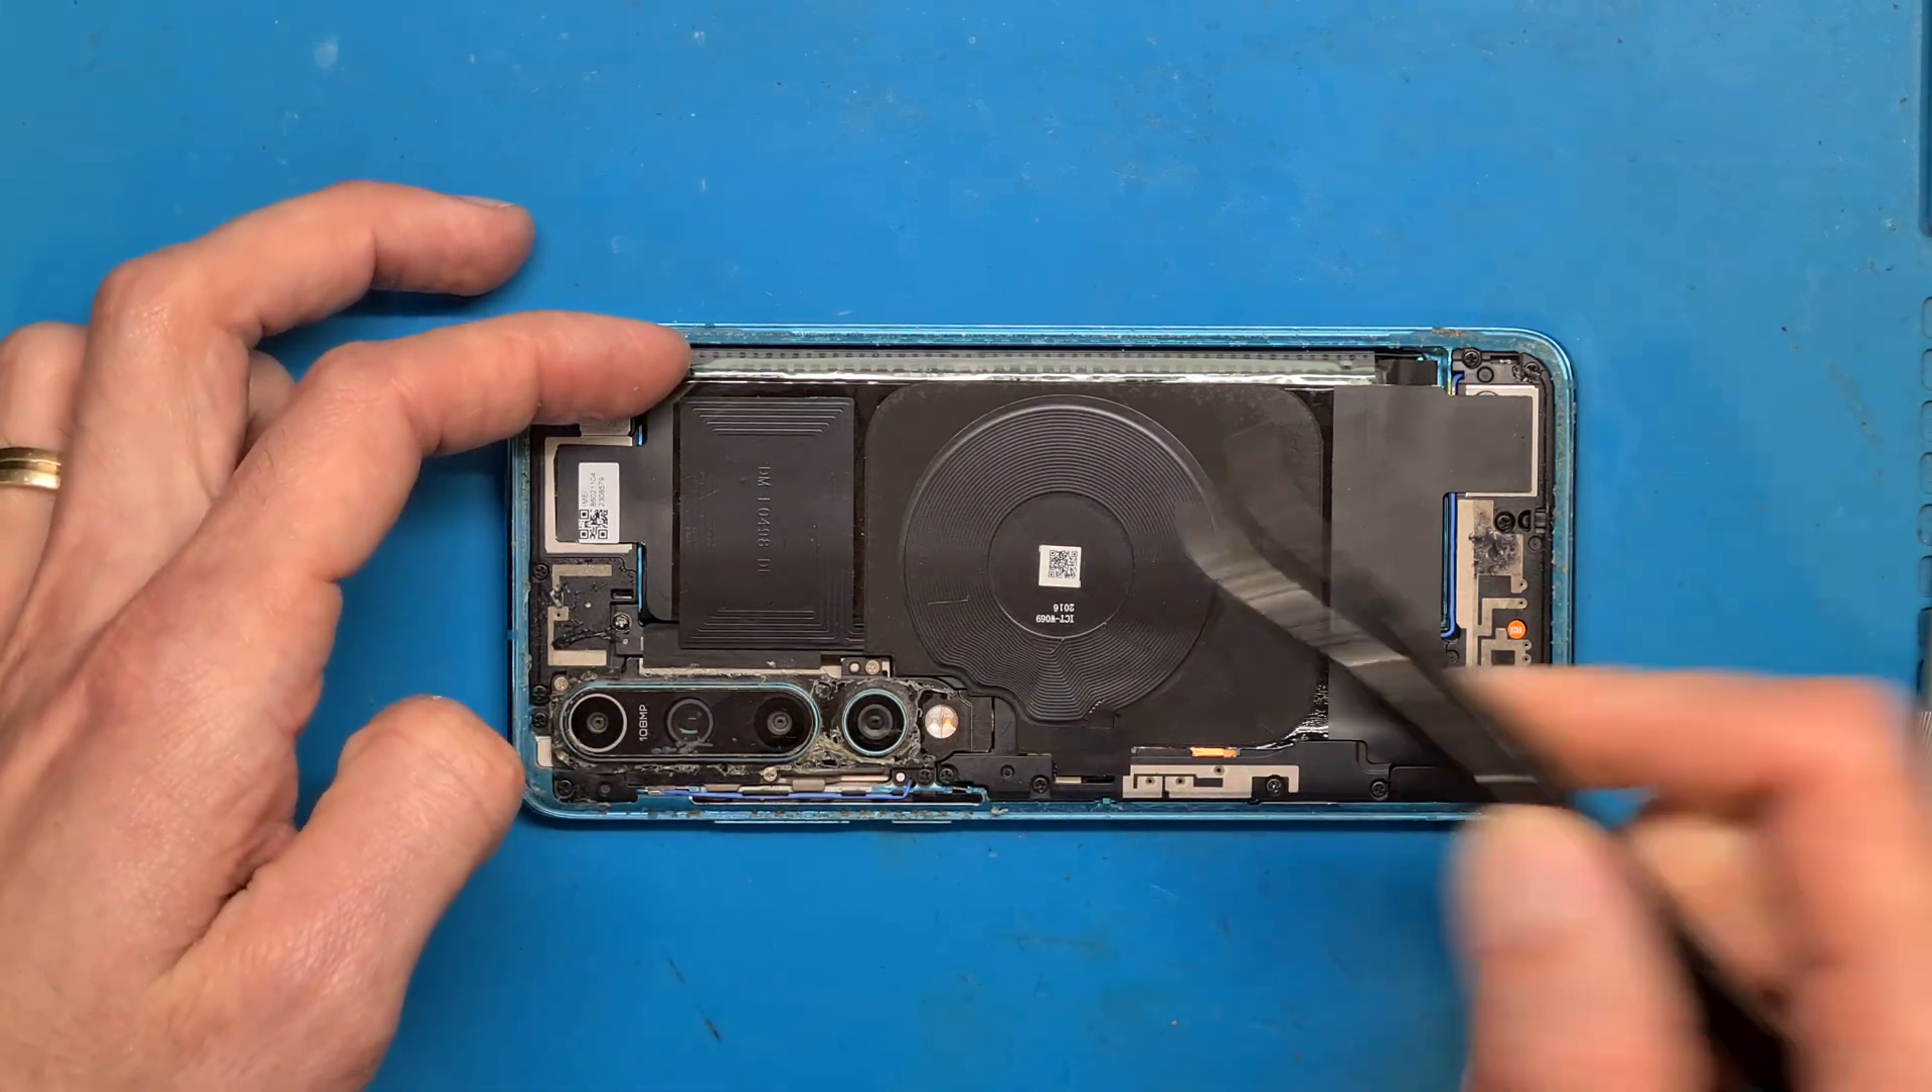Okay so the back cover is off let's see here we have the wireless charging and NFC antenna.